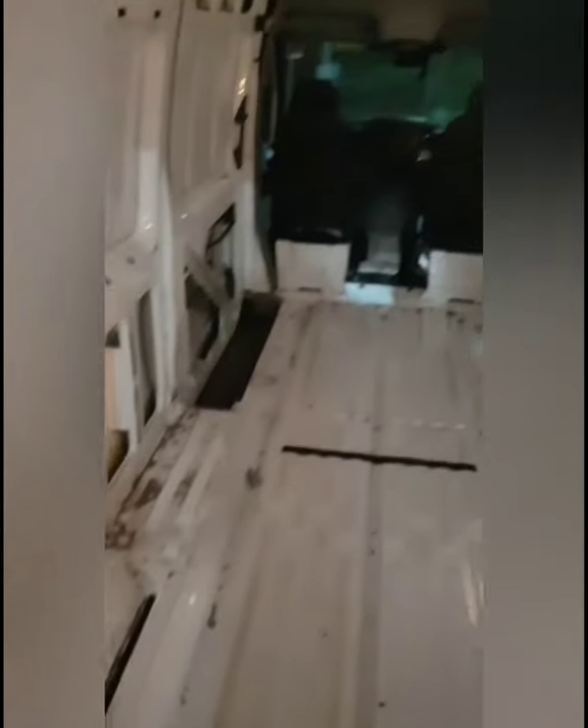The floor and the plywood is now out.